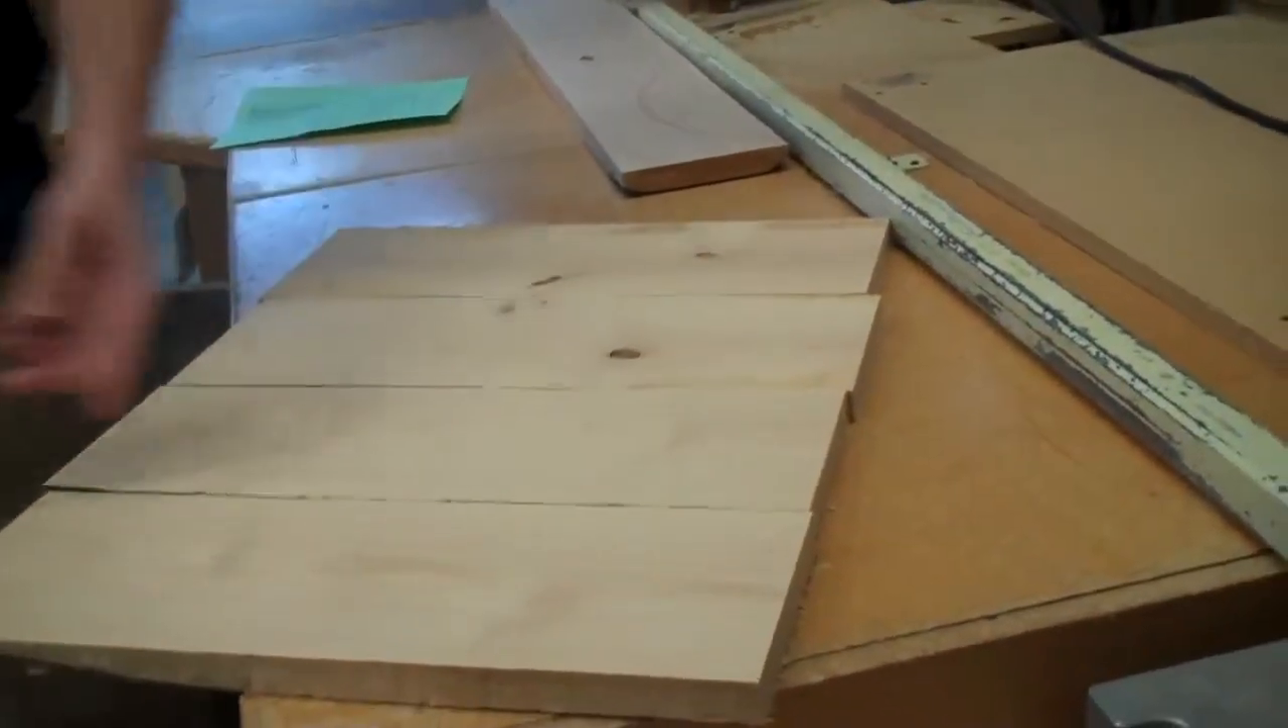If you look at these boards, when we put them together, as much as I push on these, there's cracks and gaps.